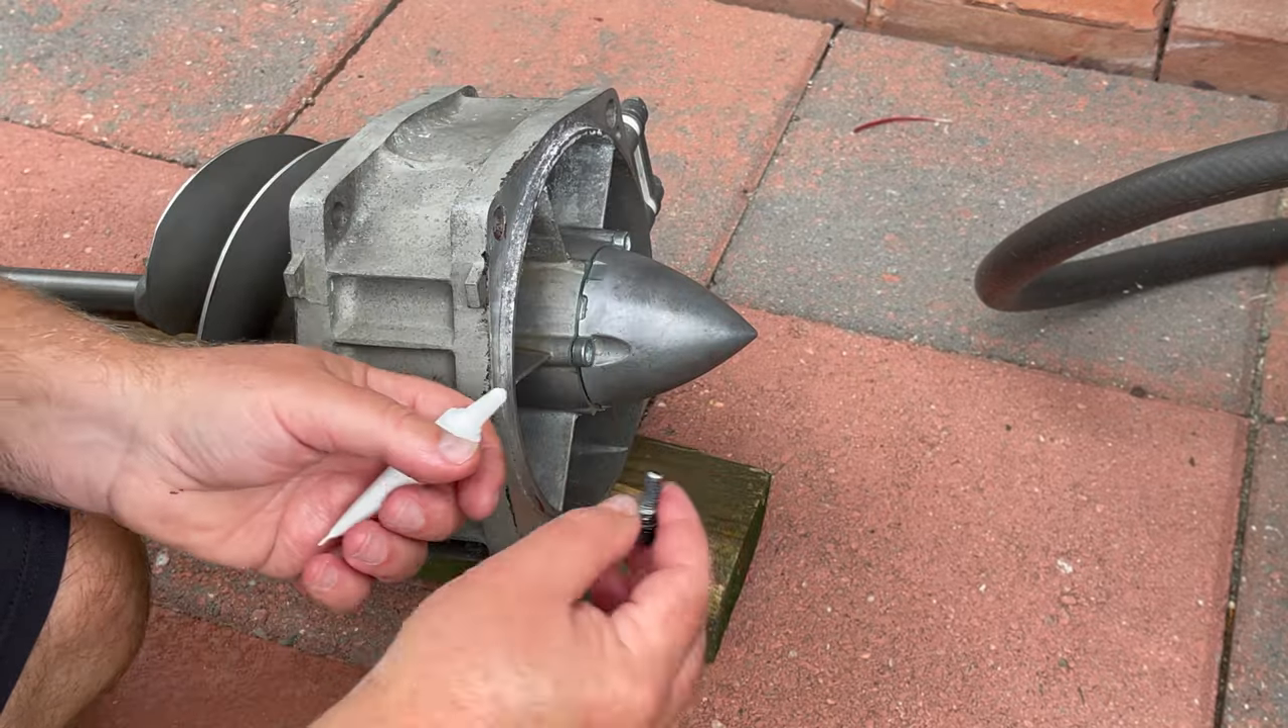So, we got the cone on and now we're going to put our screws in.